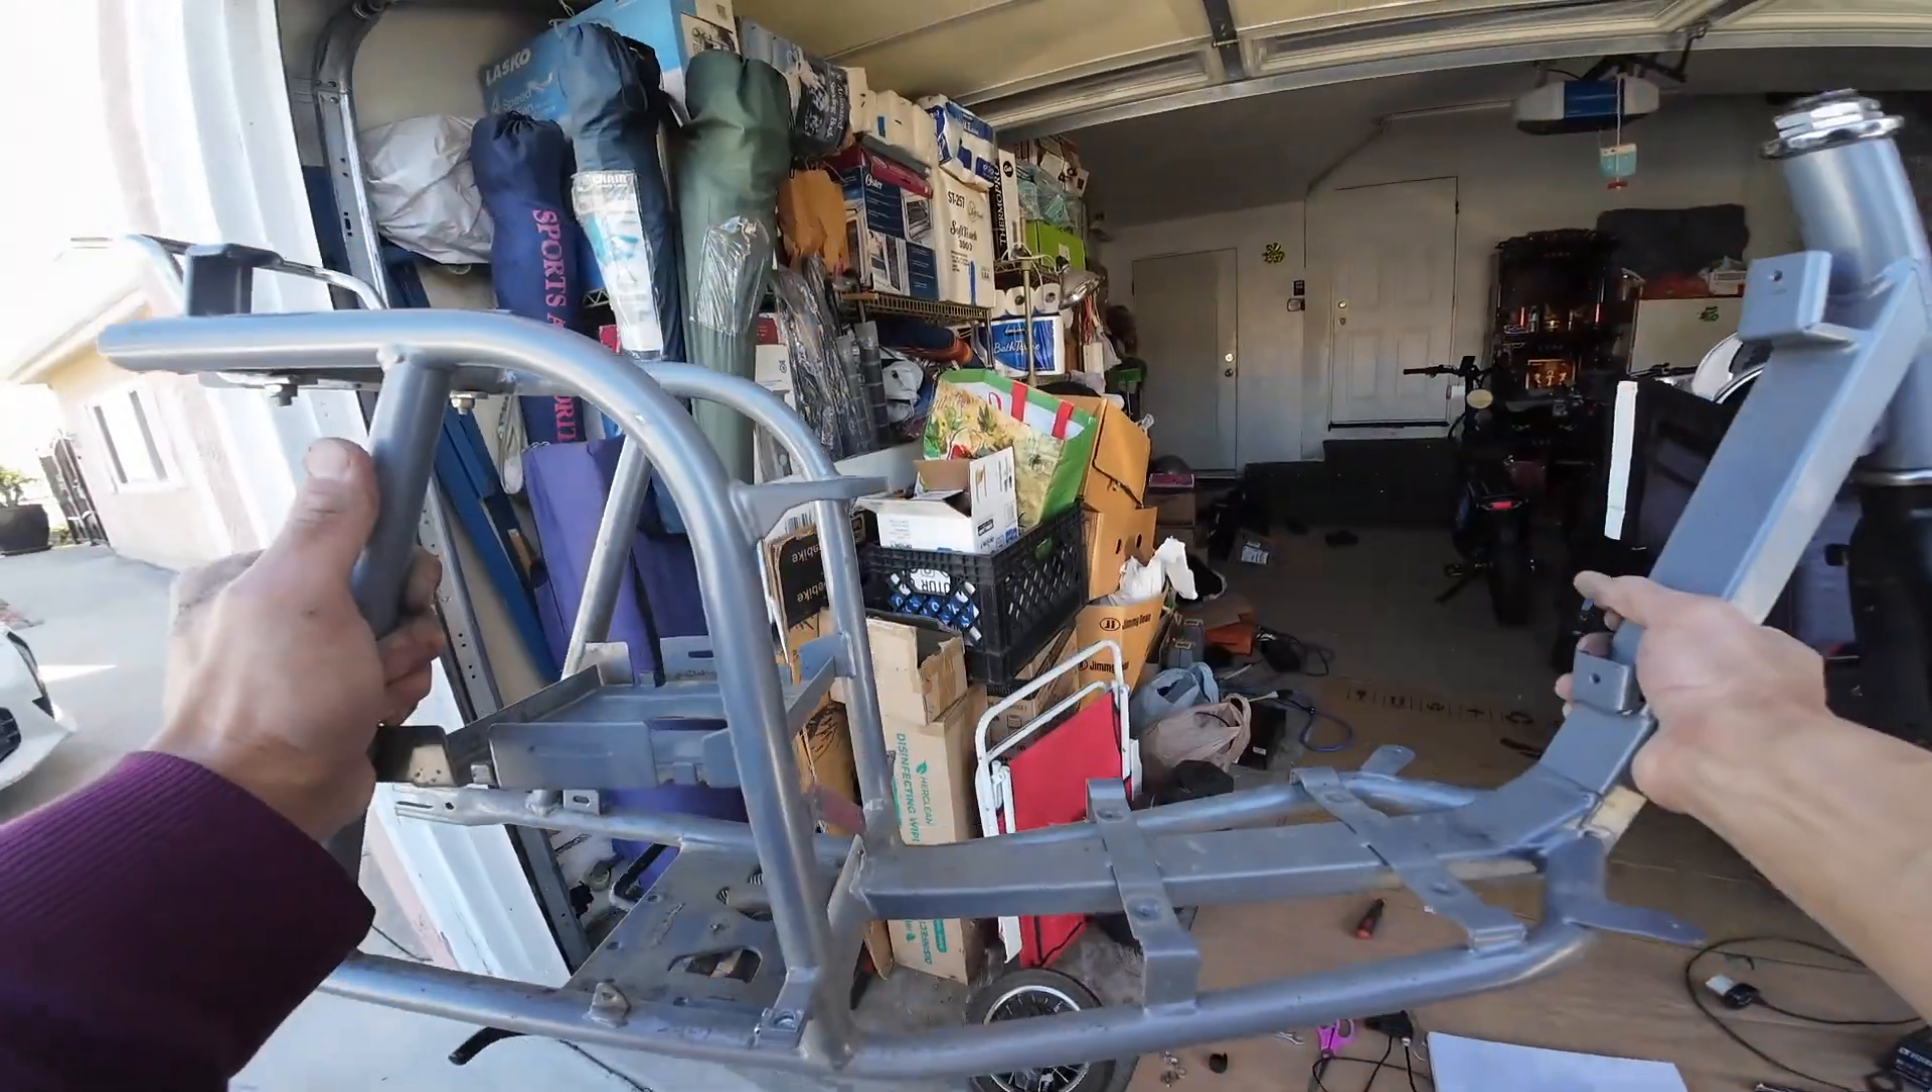Now we have a fully naked frame.